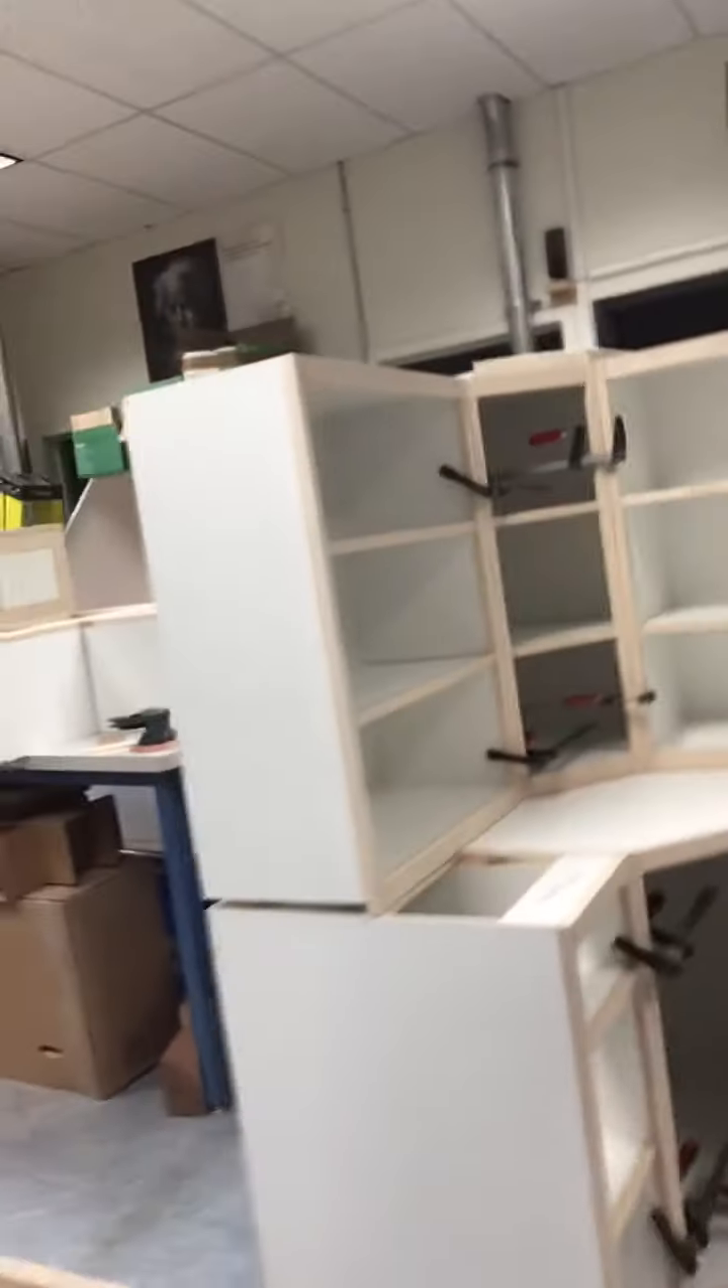Uppers, lowers, they're just clamped together now because they have to be moved.